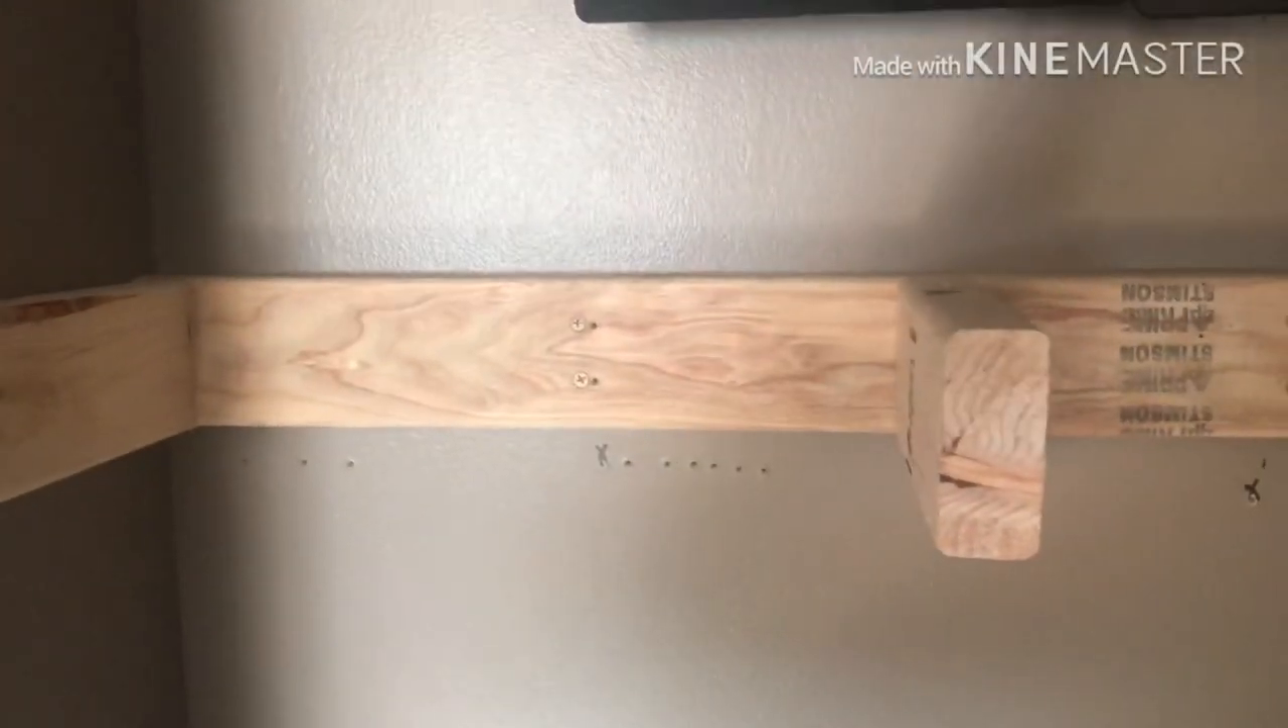Okay, so we have our support for our shelf up on the wall.